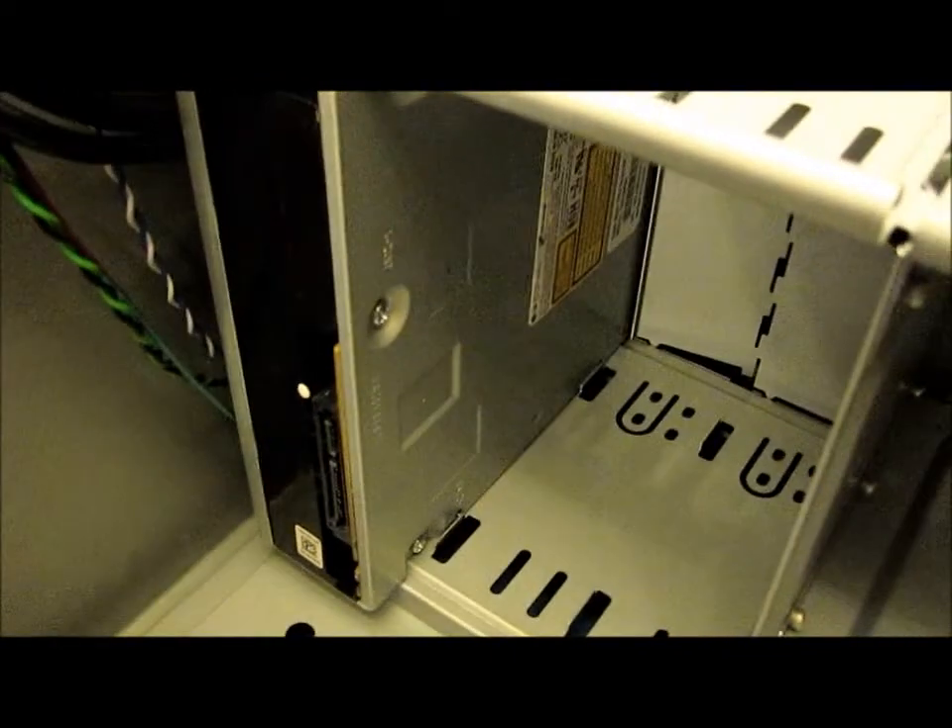A couple of screws either side and the drive is installed.